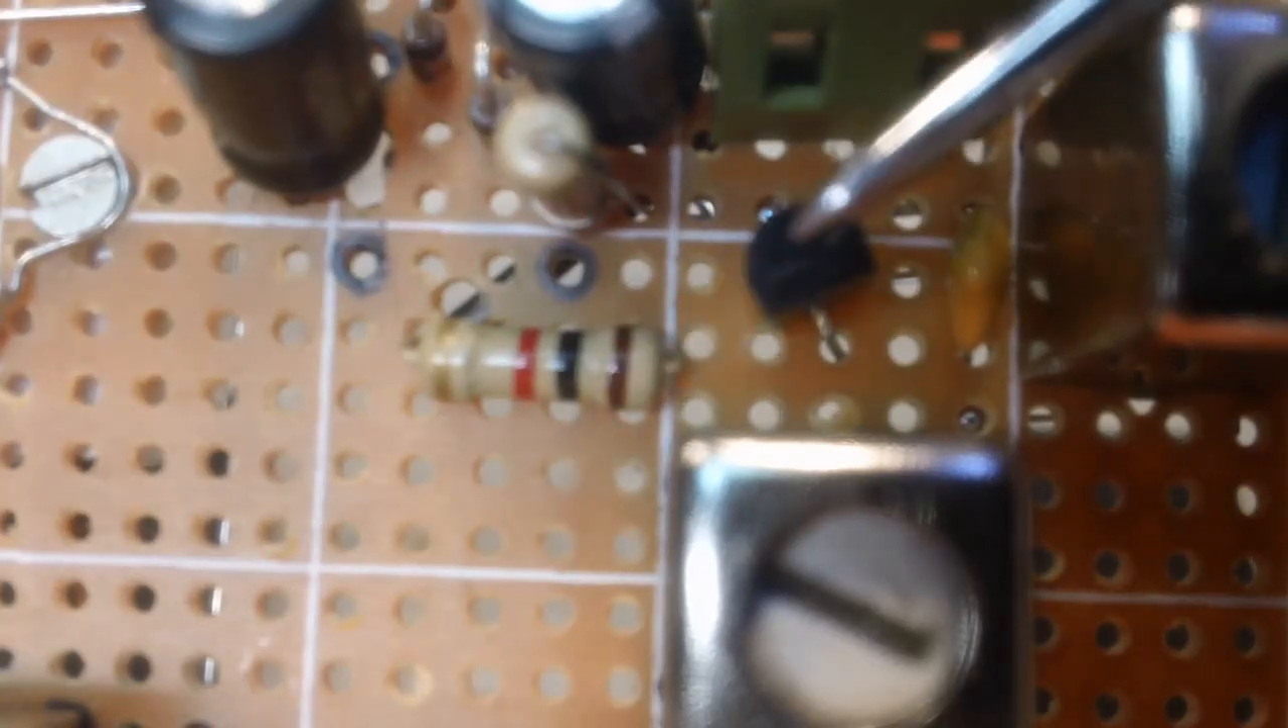Transistor right there, and that's the first transistor I put in.